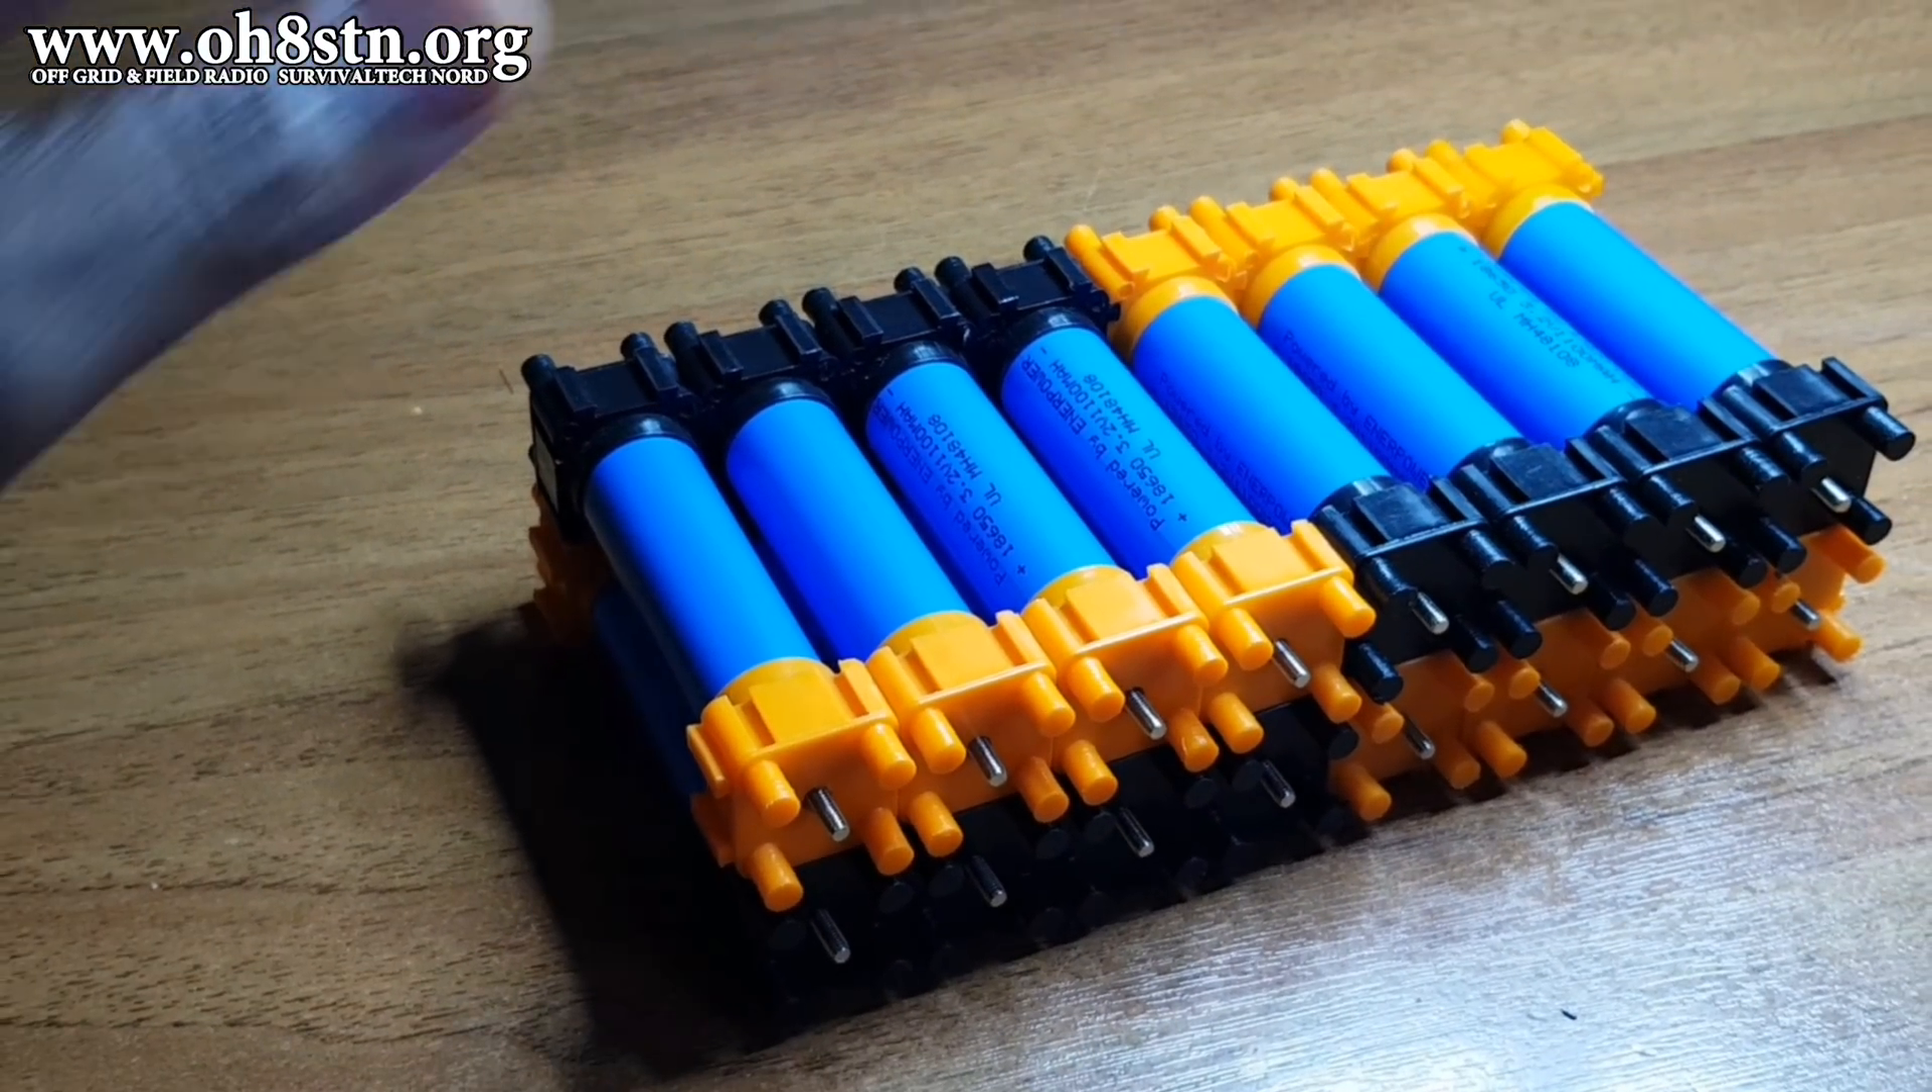This is what our 4 .4 amp hour pack is going to look like before the bus bars are on but with the end caps put together.